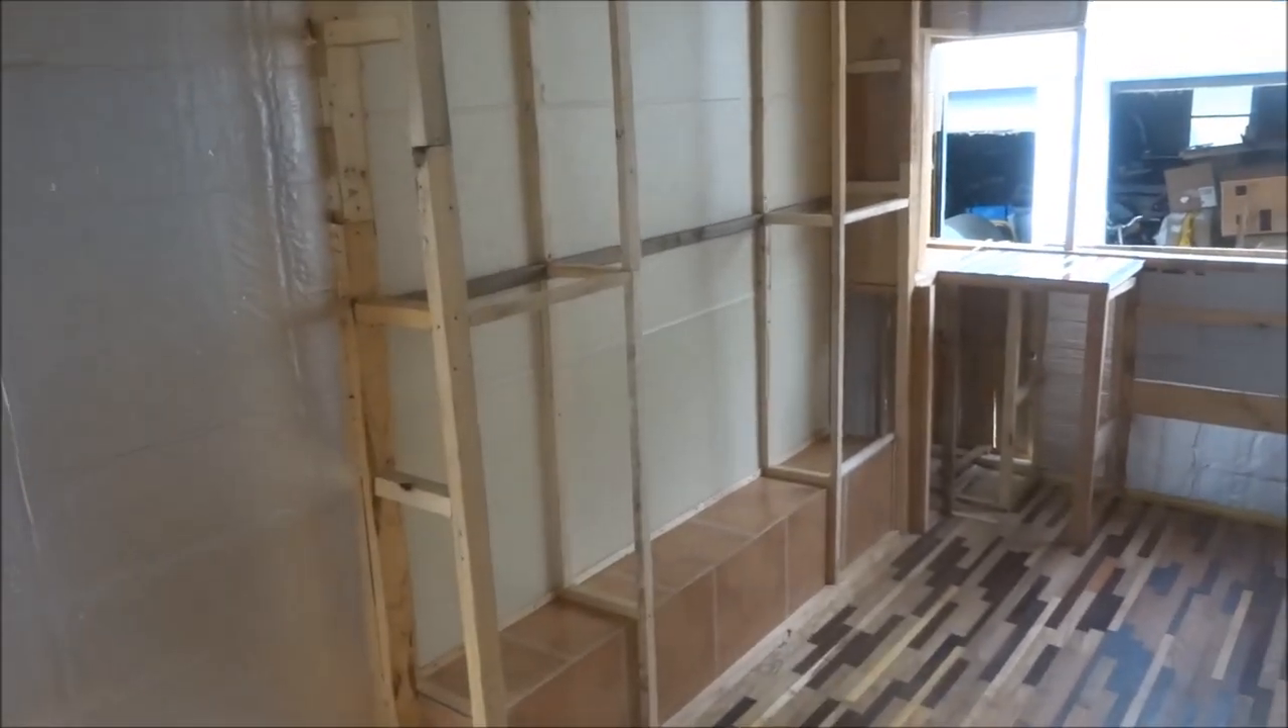This entertainment center is pretty much framed I still need to put up you know the walls and the flat surfaces here.